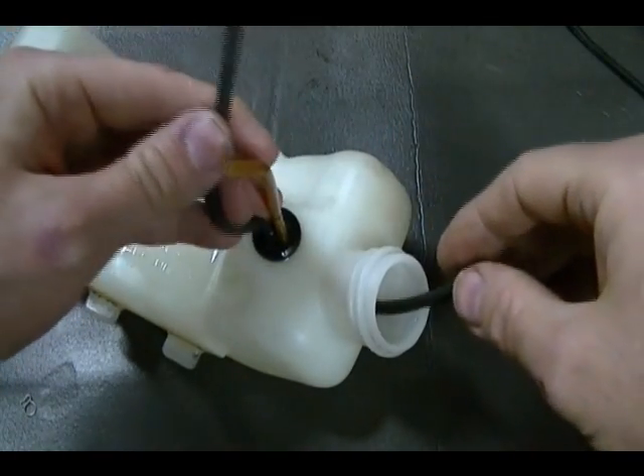Ok, so I pulled this fuel line through this grommet.